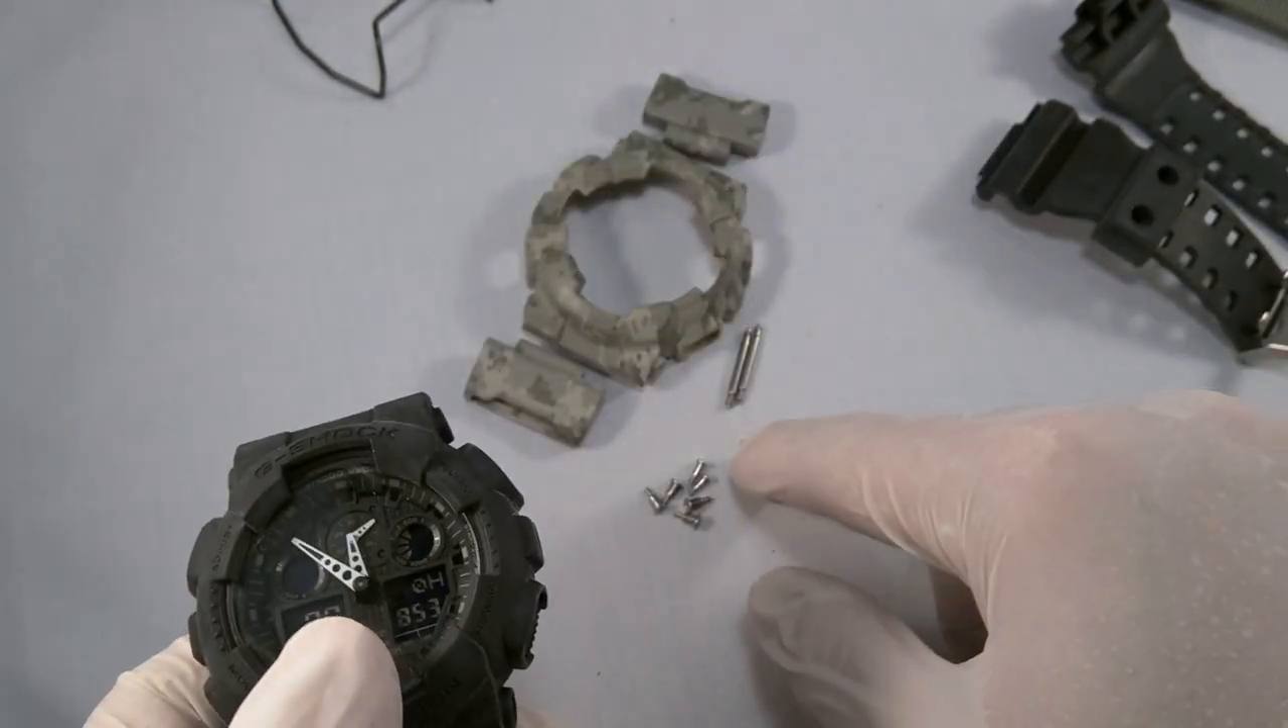So we've got all the screws out. Here they all are. All six of them.